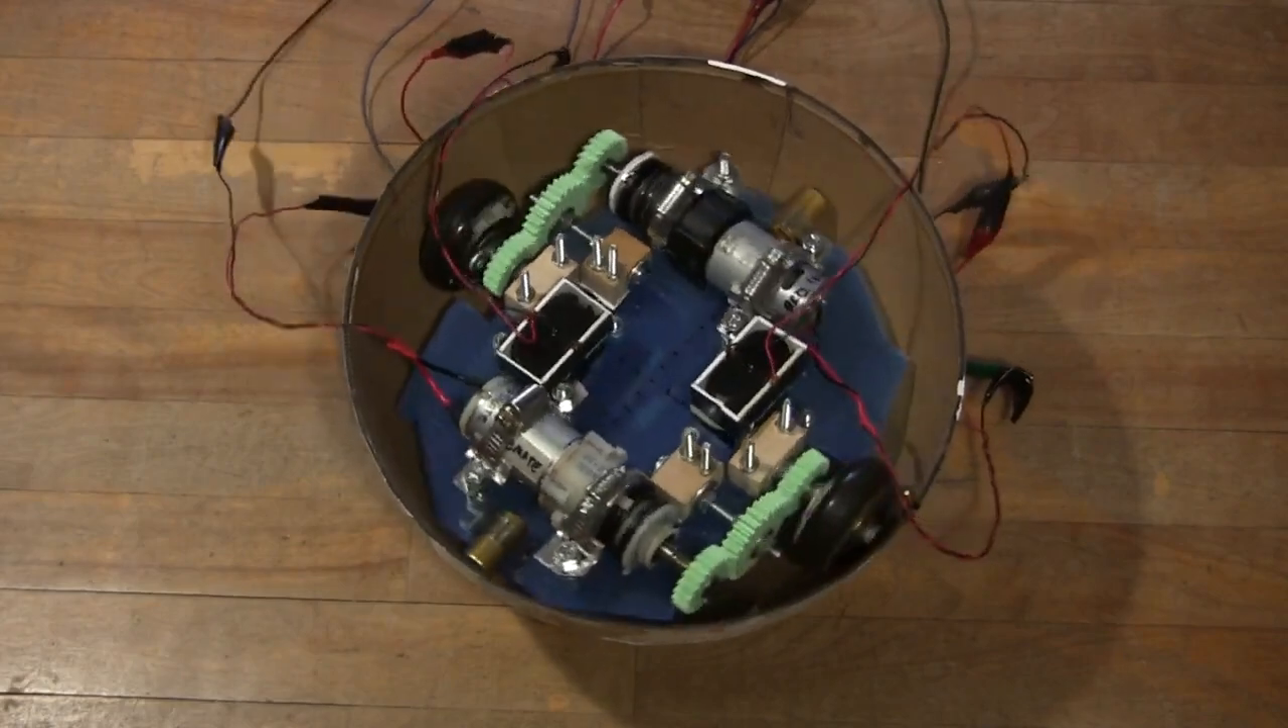I haven't put the top on the ball yet.